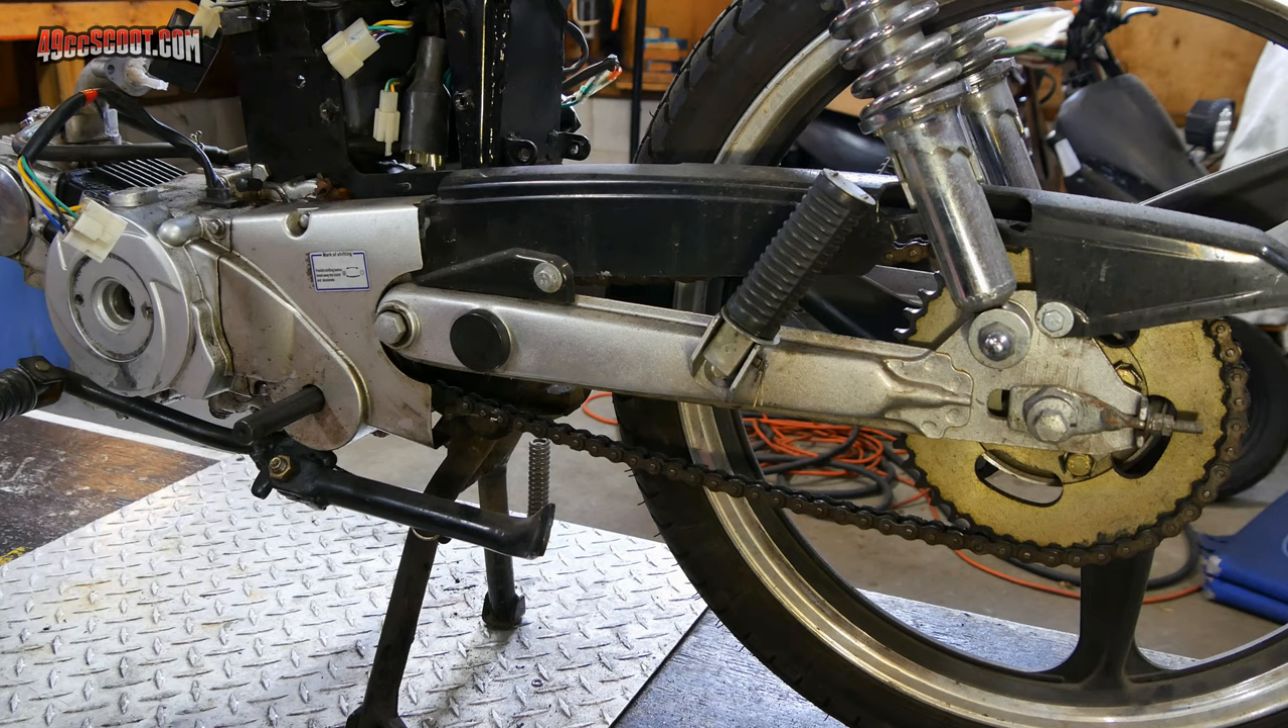But I've still got a chain attached and that has to come off before I can remove the engine.